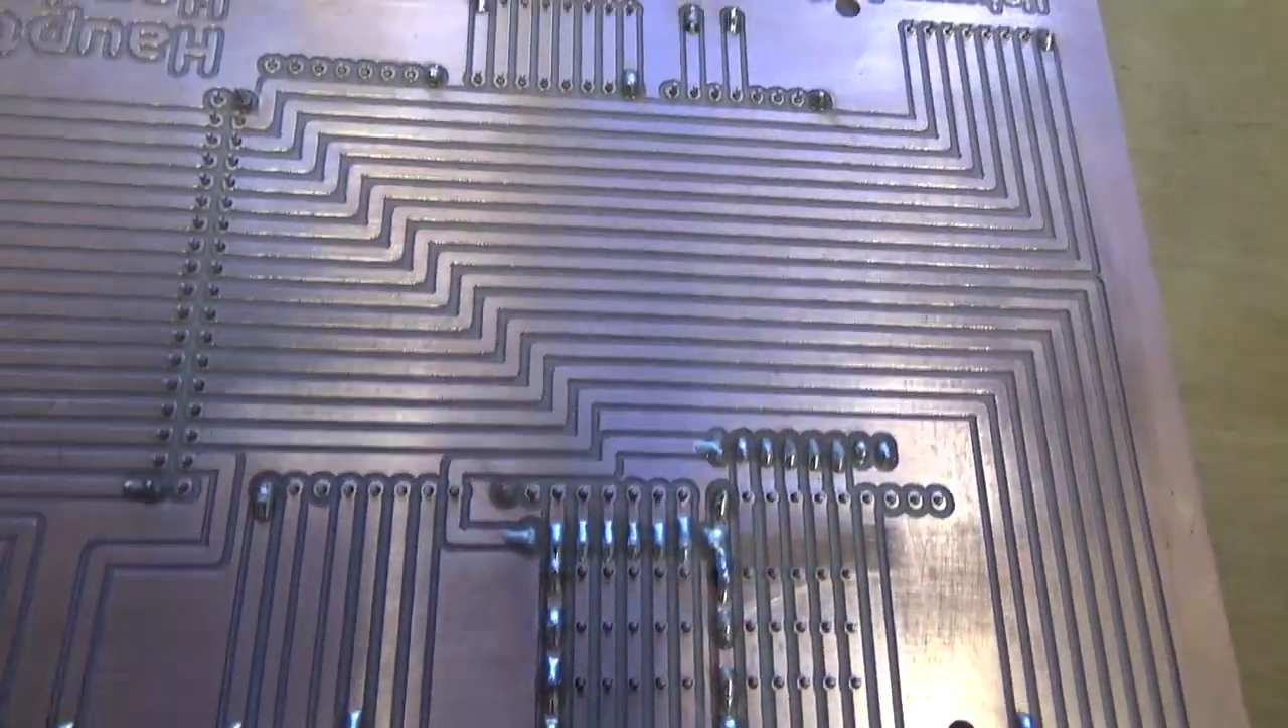I've now got one end of all of the pins tacked into place and they're all nice and straight and so that's good to go if I turn the board over you can see I haven't soldered all of the joints yet but just one end of each set of pins.